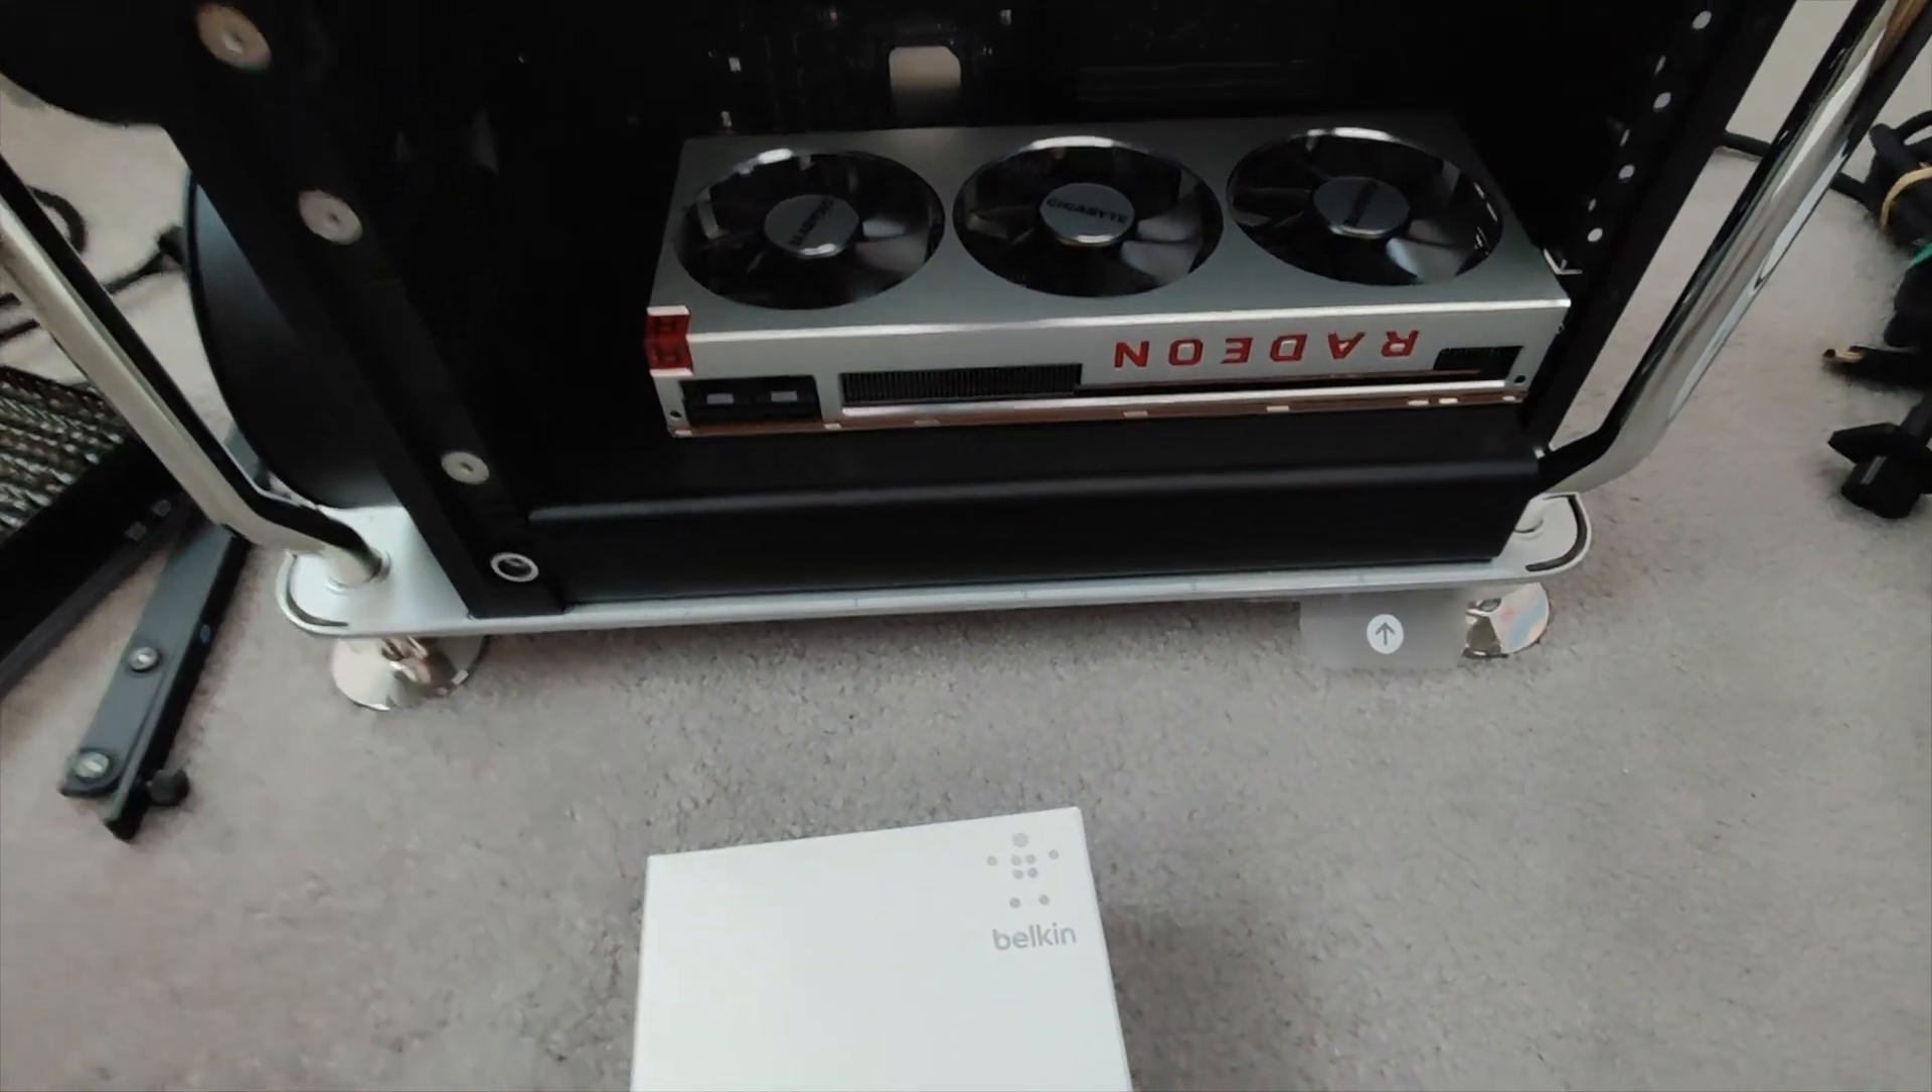Luckily enough this Radeon 7 Pro fits in the machine.